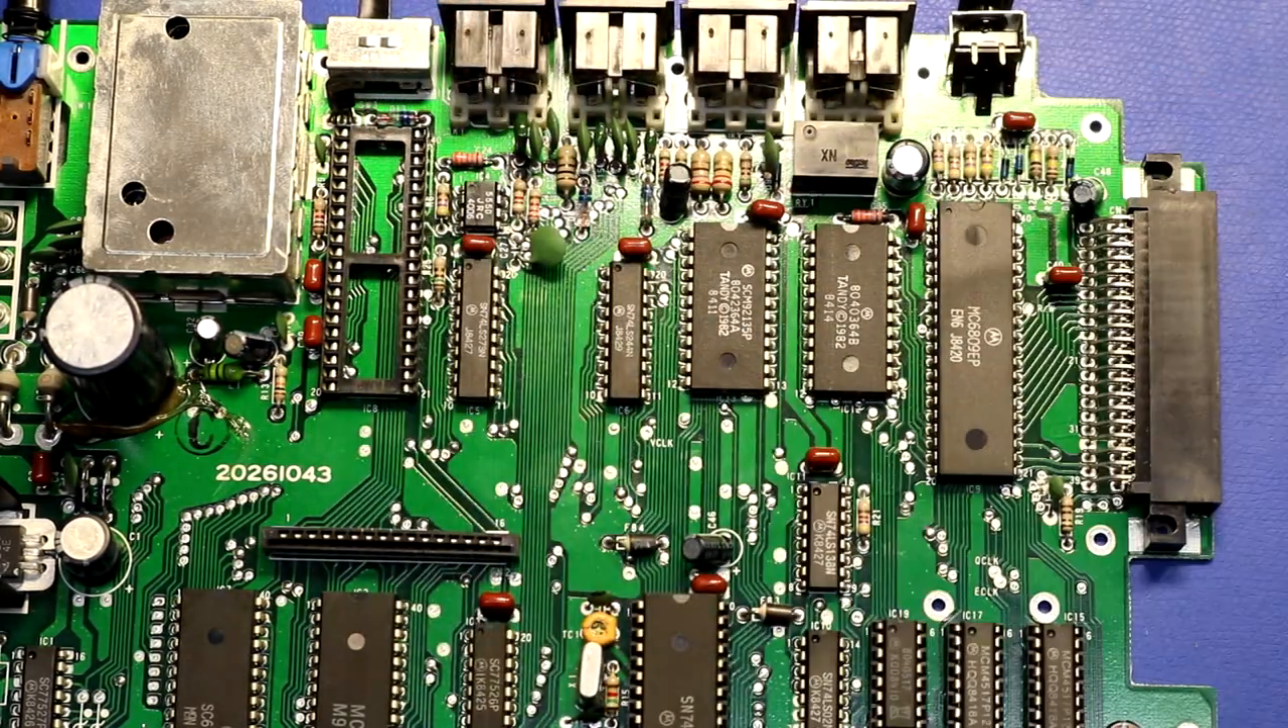Okay so here is the board after pulling out the video controller and putting in a socket.